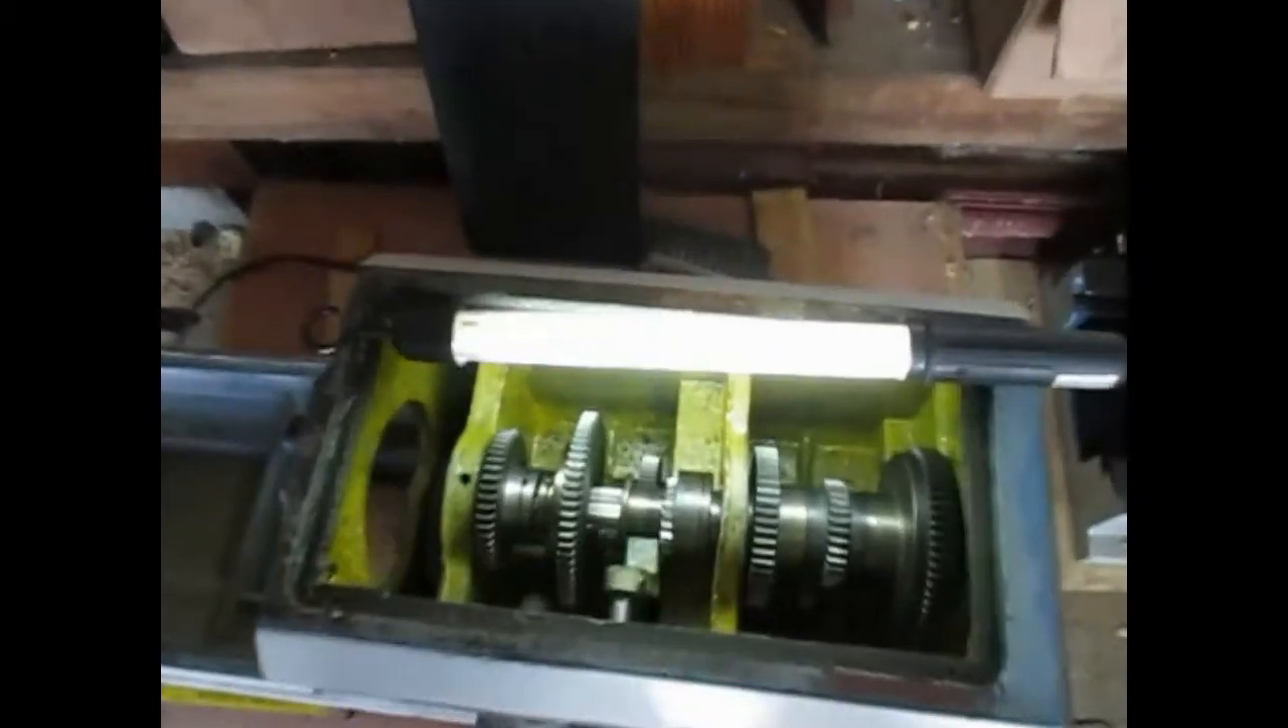Now we can look at the overarm gearbox I've taken the top off and put a light there.